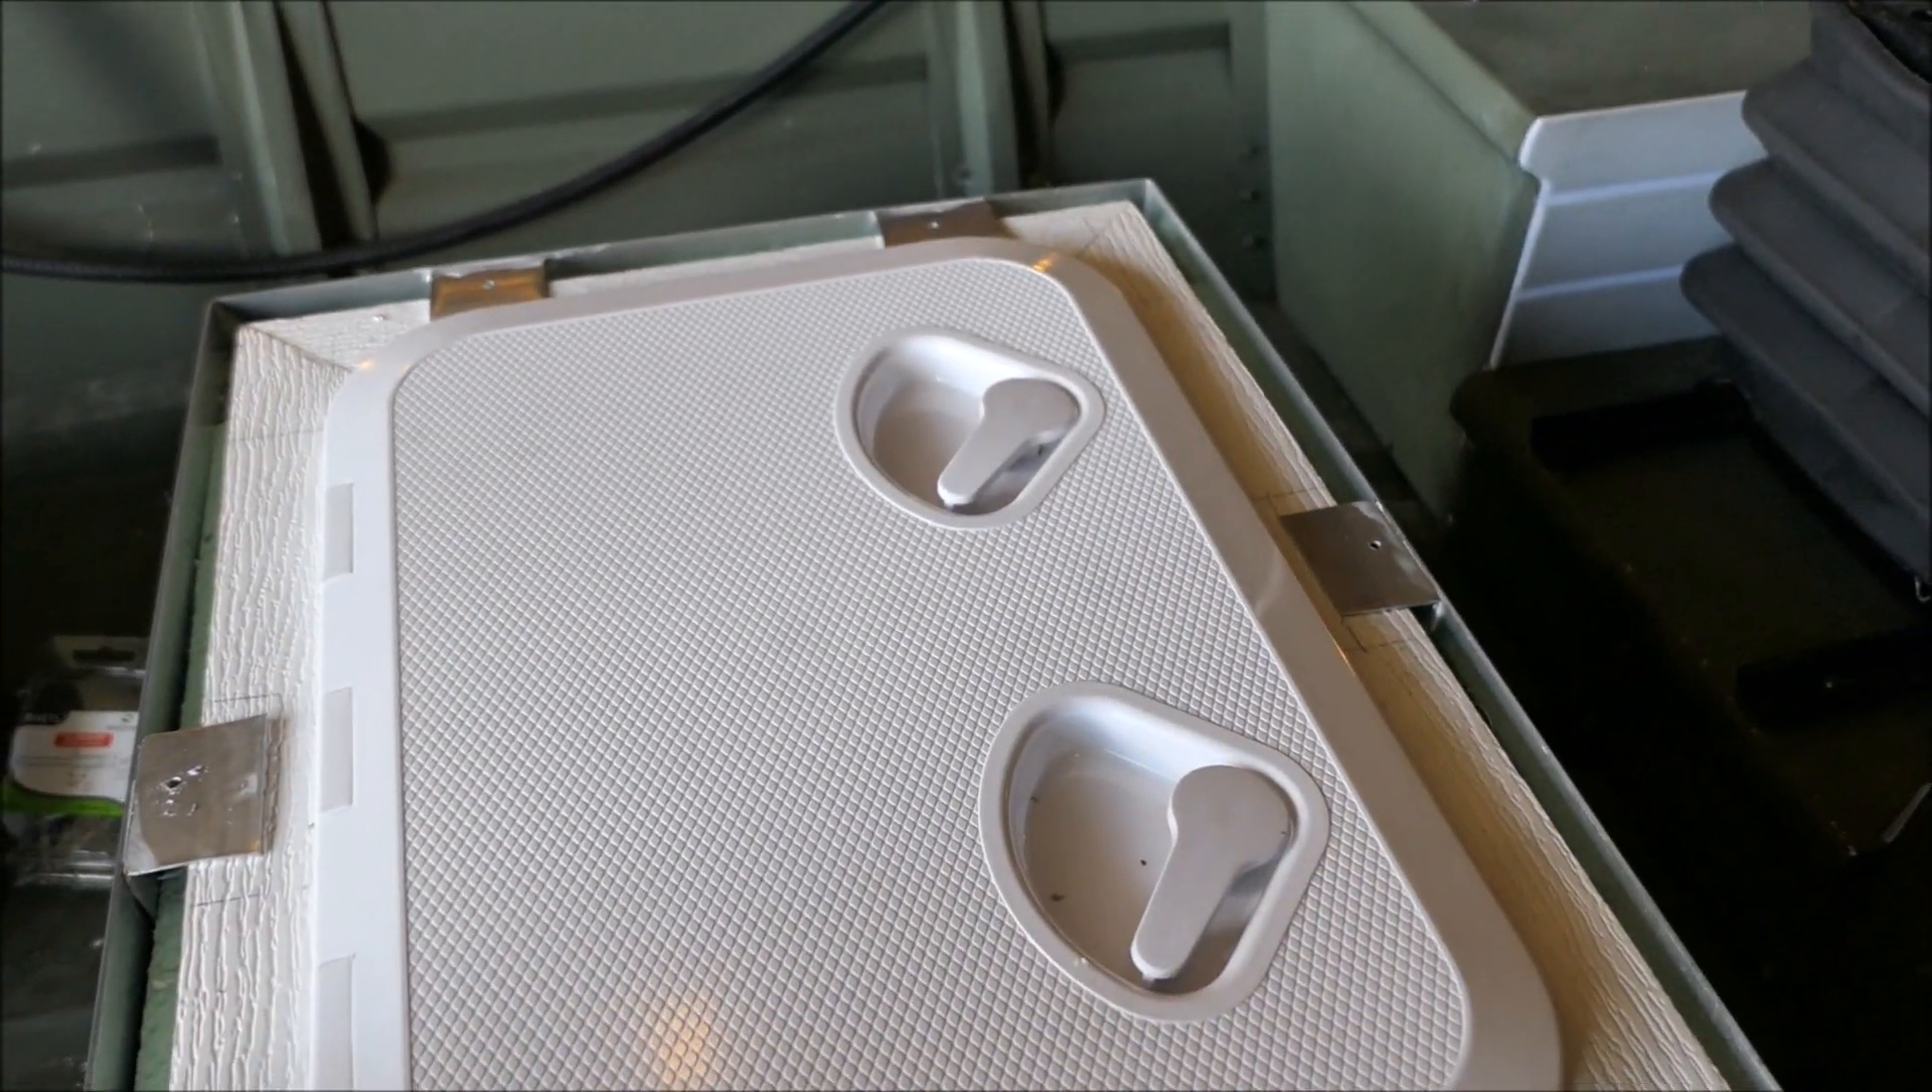So i have brackets holding this live well down and i put foam closed cell foam all the way around it to kind of keep it cool the water maybe from changing temperature too much.